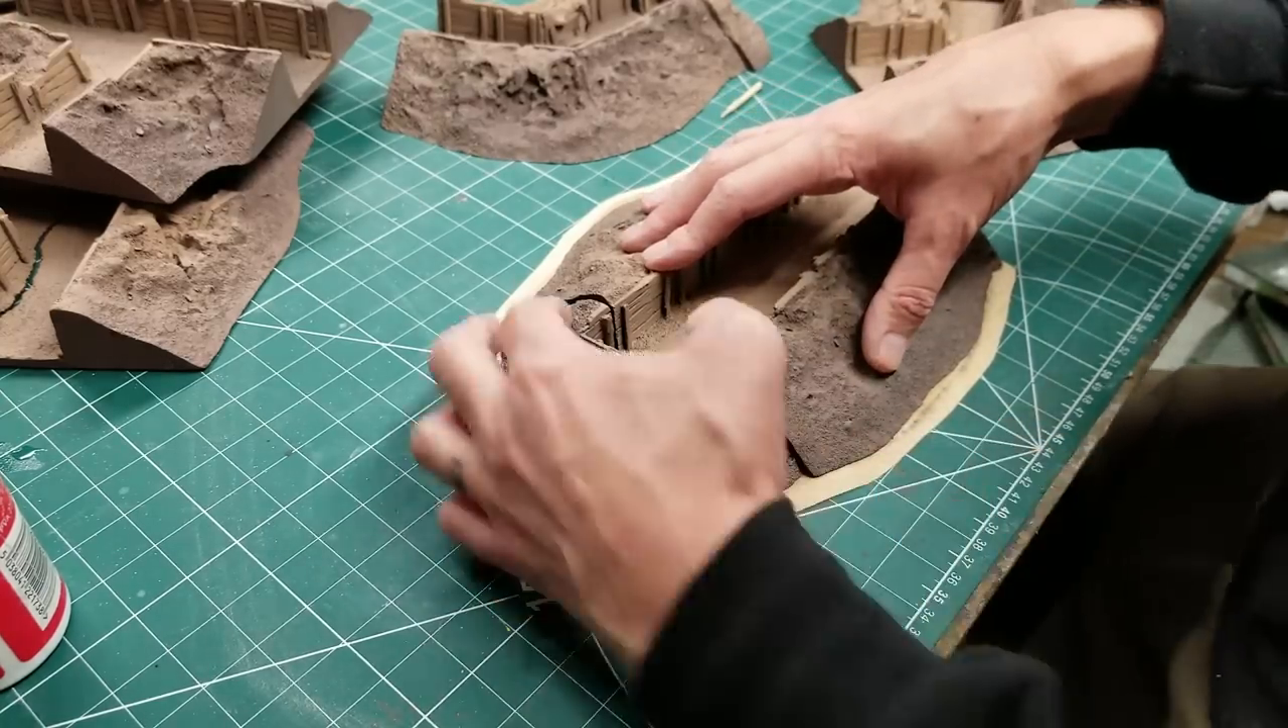Now obviously you can see there's a bit of a joint line there and that sort of stuff we can blend all that stuff in.